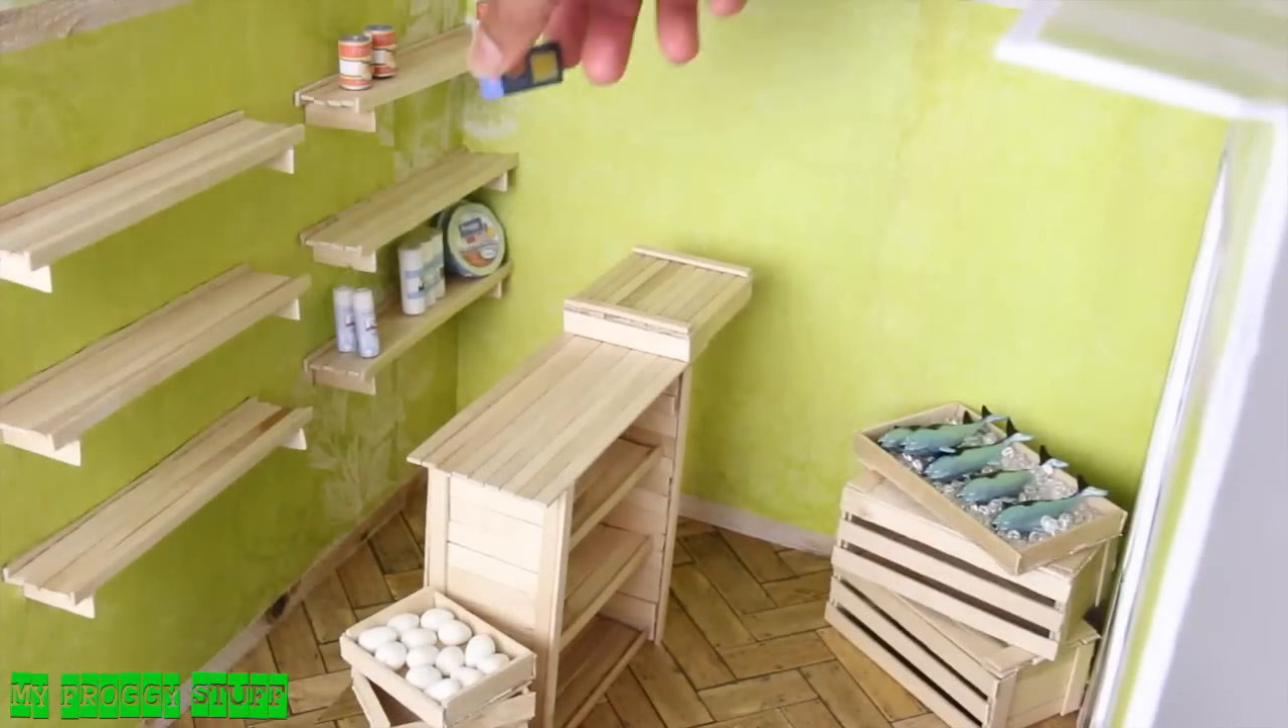We added a few more crates inside the shop and filled them with fun things like eggs from our doll easter egg video, clear beads and toy fish make today's catch.